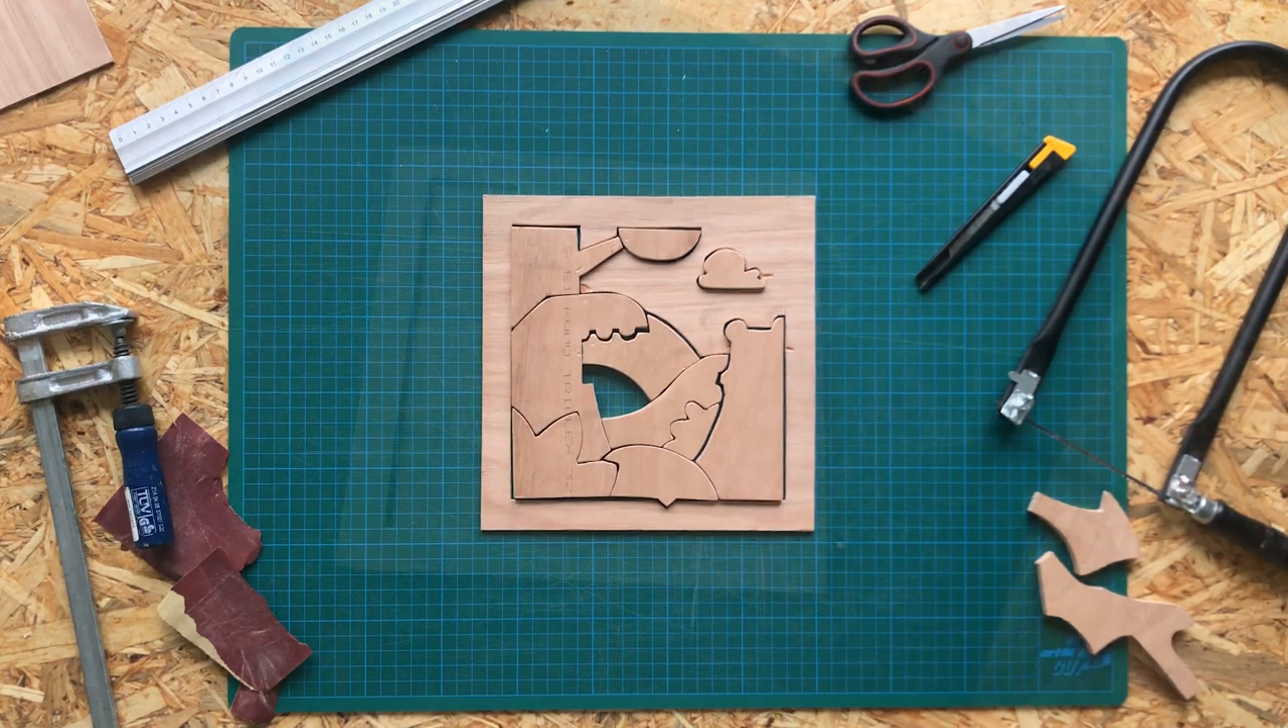Although all the sanding has made the pieces significantly smaller they still fit pretty well.